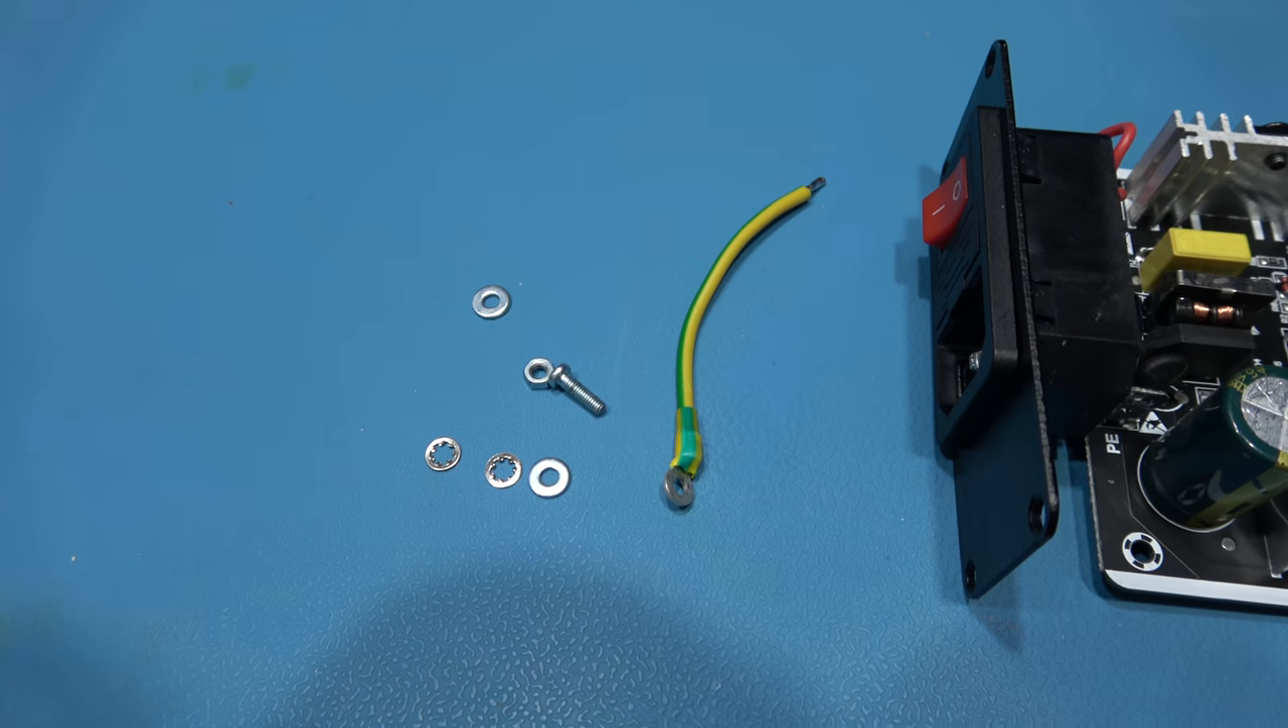I've got some earth cable, got a crimp on the end of it with a round circular connector.